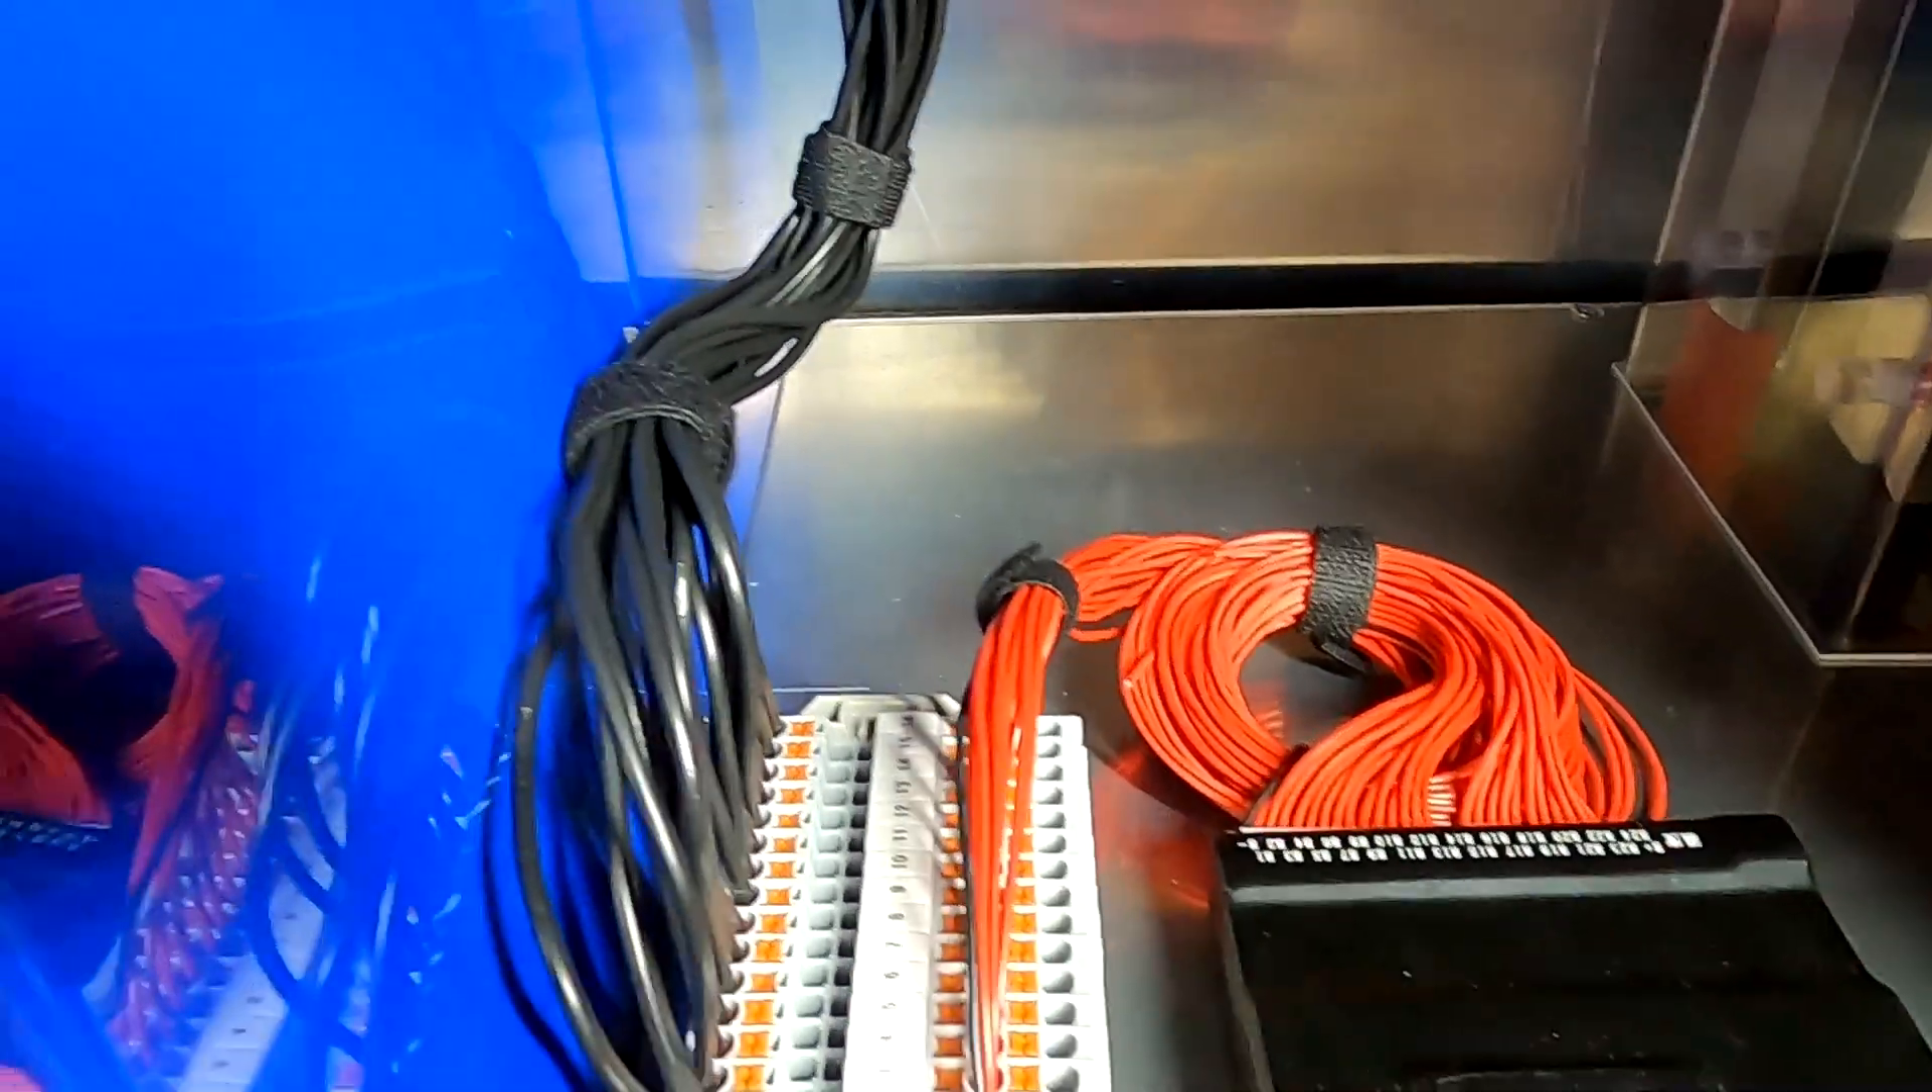Balance leads are nice and tidy curled up here plugged into the bms.